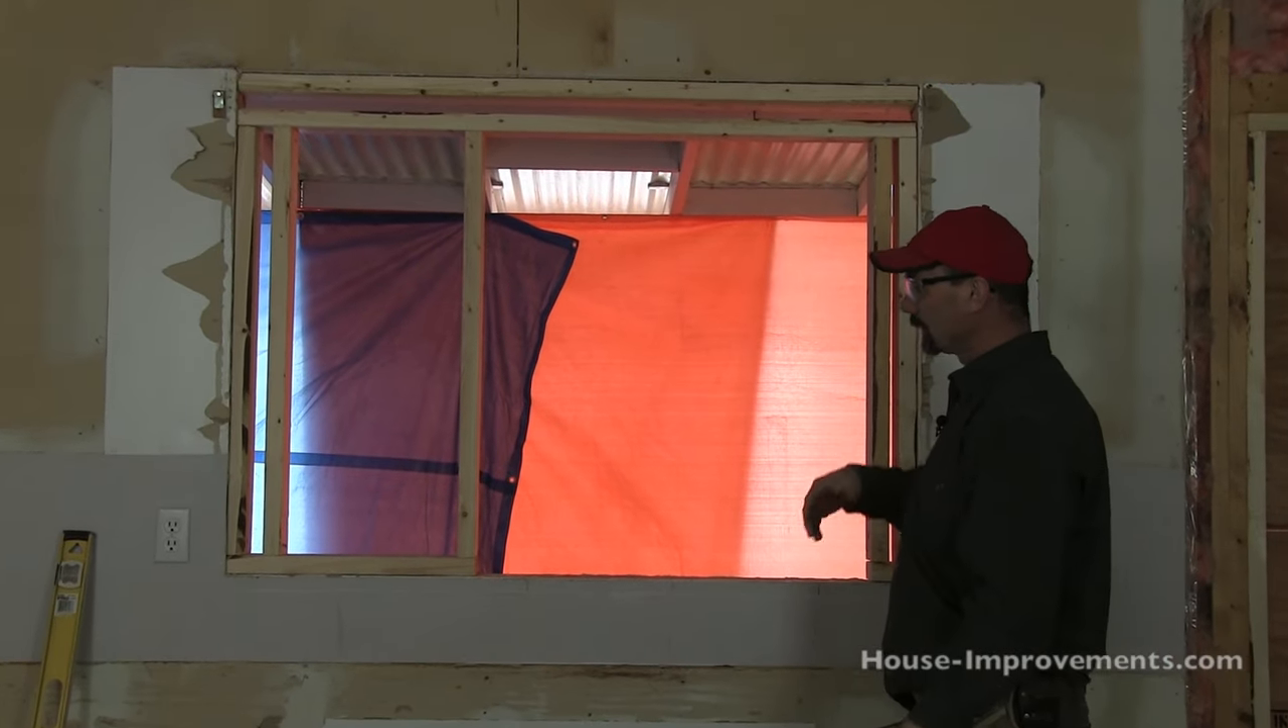Okay so you can see we're getting closer to being where we want to be, we've got our rough opening, and we've got all our framework in place, now we've got to go to the outside and put the actual sheathing on.